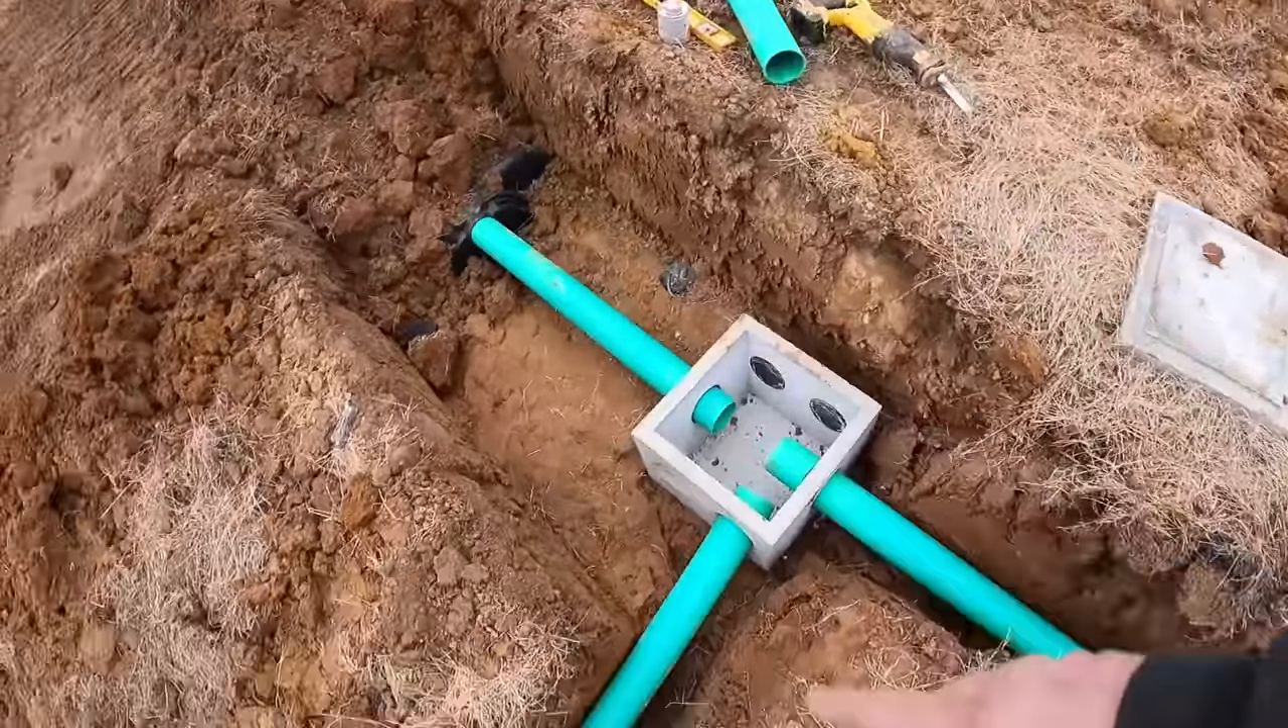Matt's got his D-box plumbed.